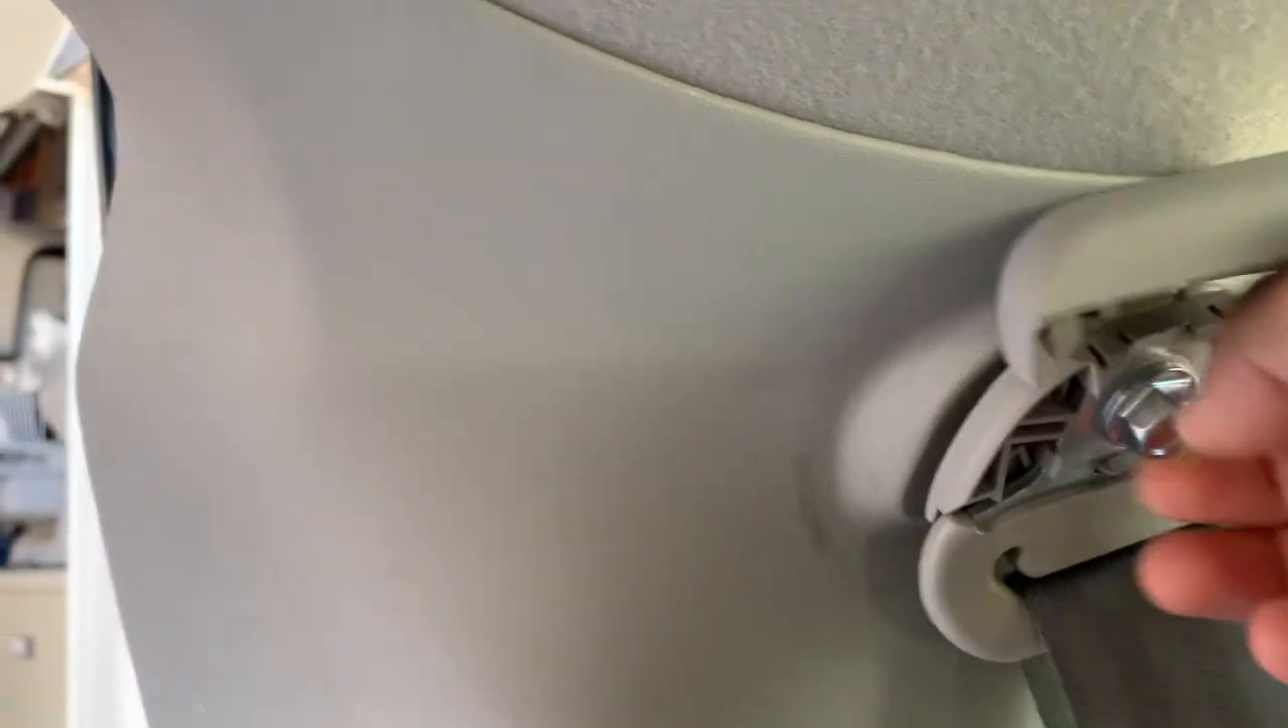I popped open this cap and then as expected it revealed a nice bolt.